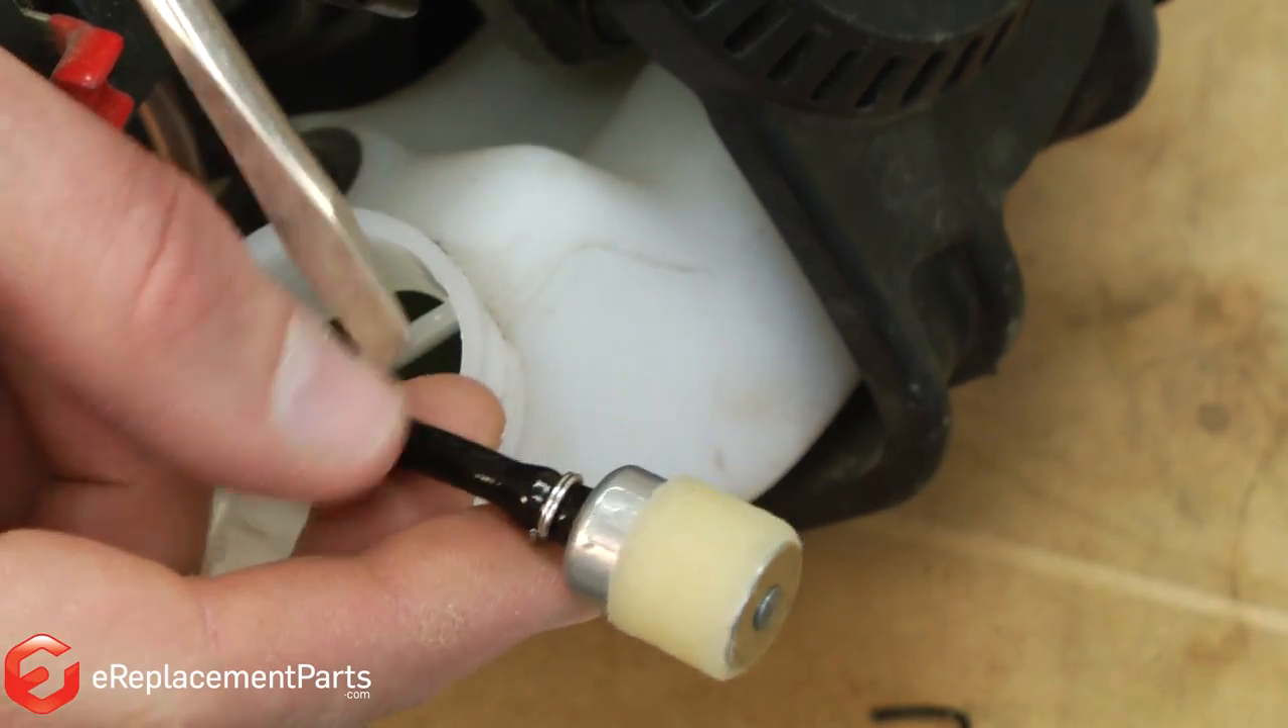With the filter out of the tank, now I can use a screwdriver to remove the clamp that holds the filter to the fuel line.